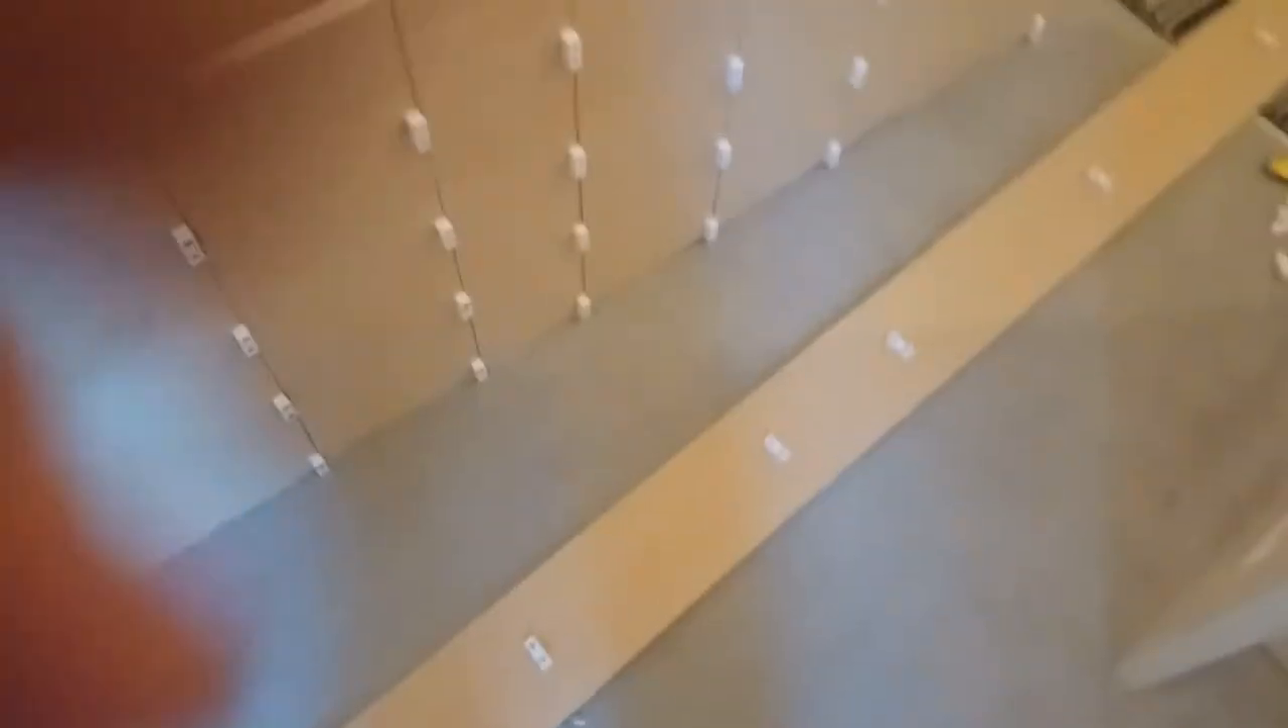So now I have put these plastic fixing blocks on both the opposite side and a small strip that's going to run up the back as well for a bit of extra support.